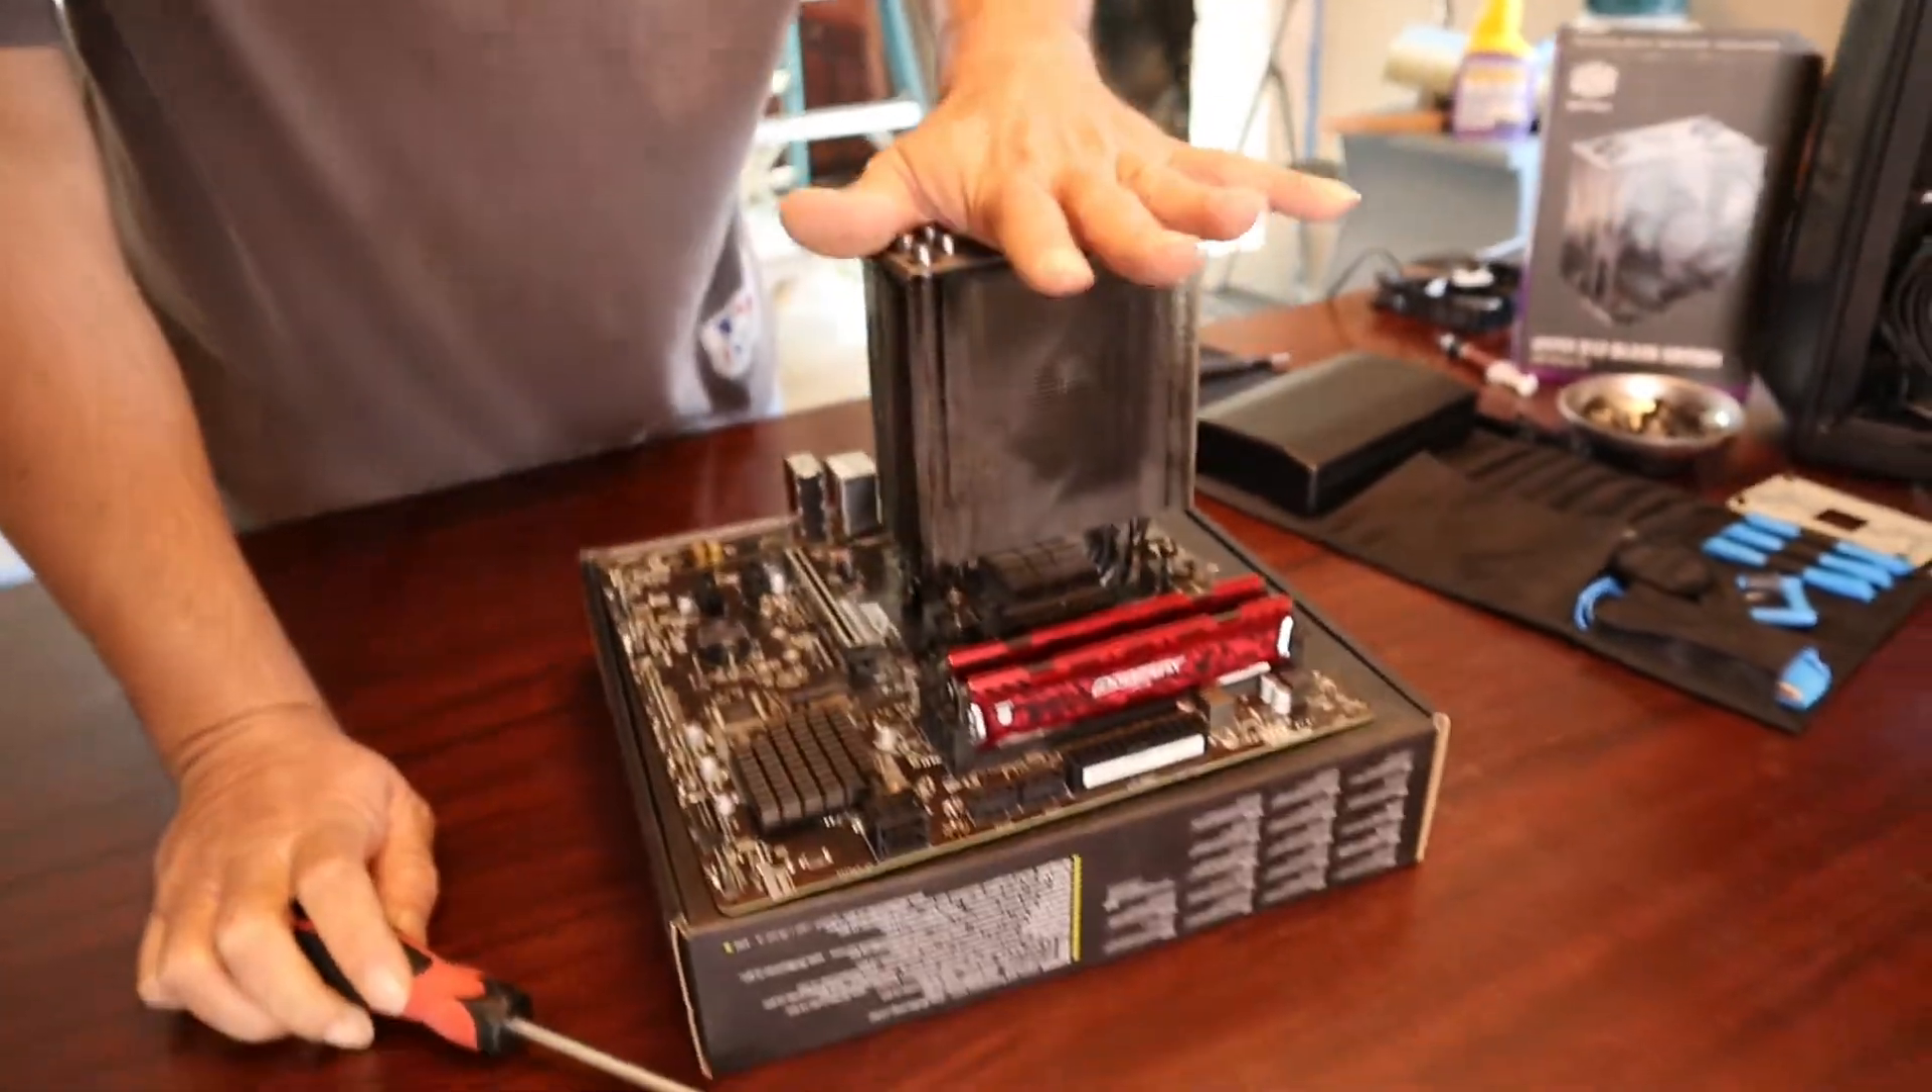And just like that, this heat sink is installed. All right, let's go to the fan.